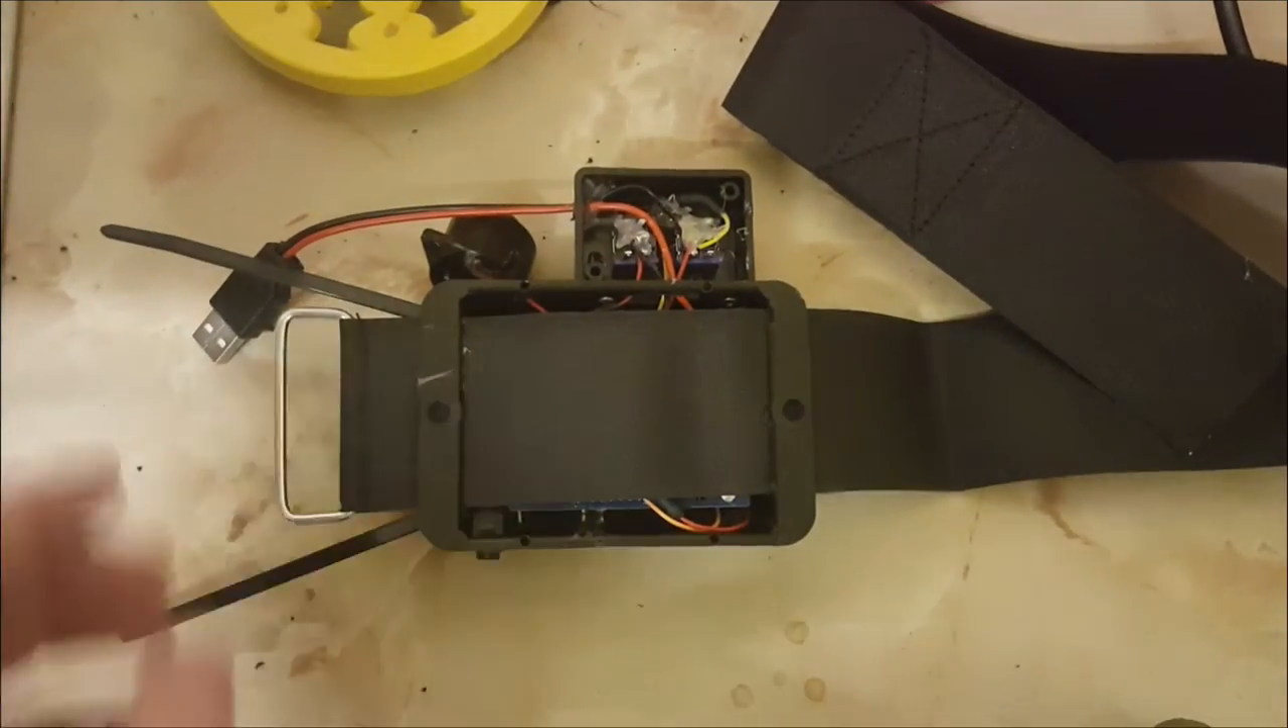Now it's time to try and slide the strap on. And there we go now the strap is attached.